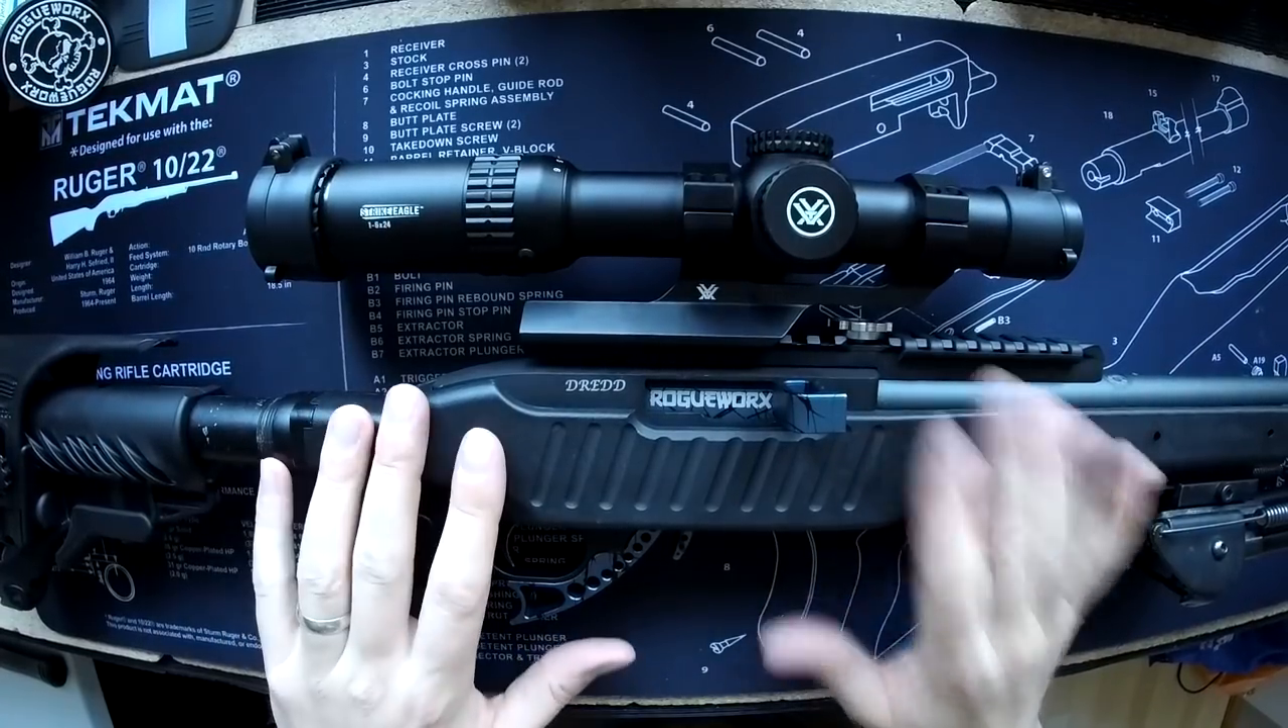Okay so this gun is back together.